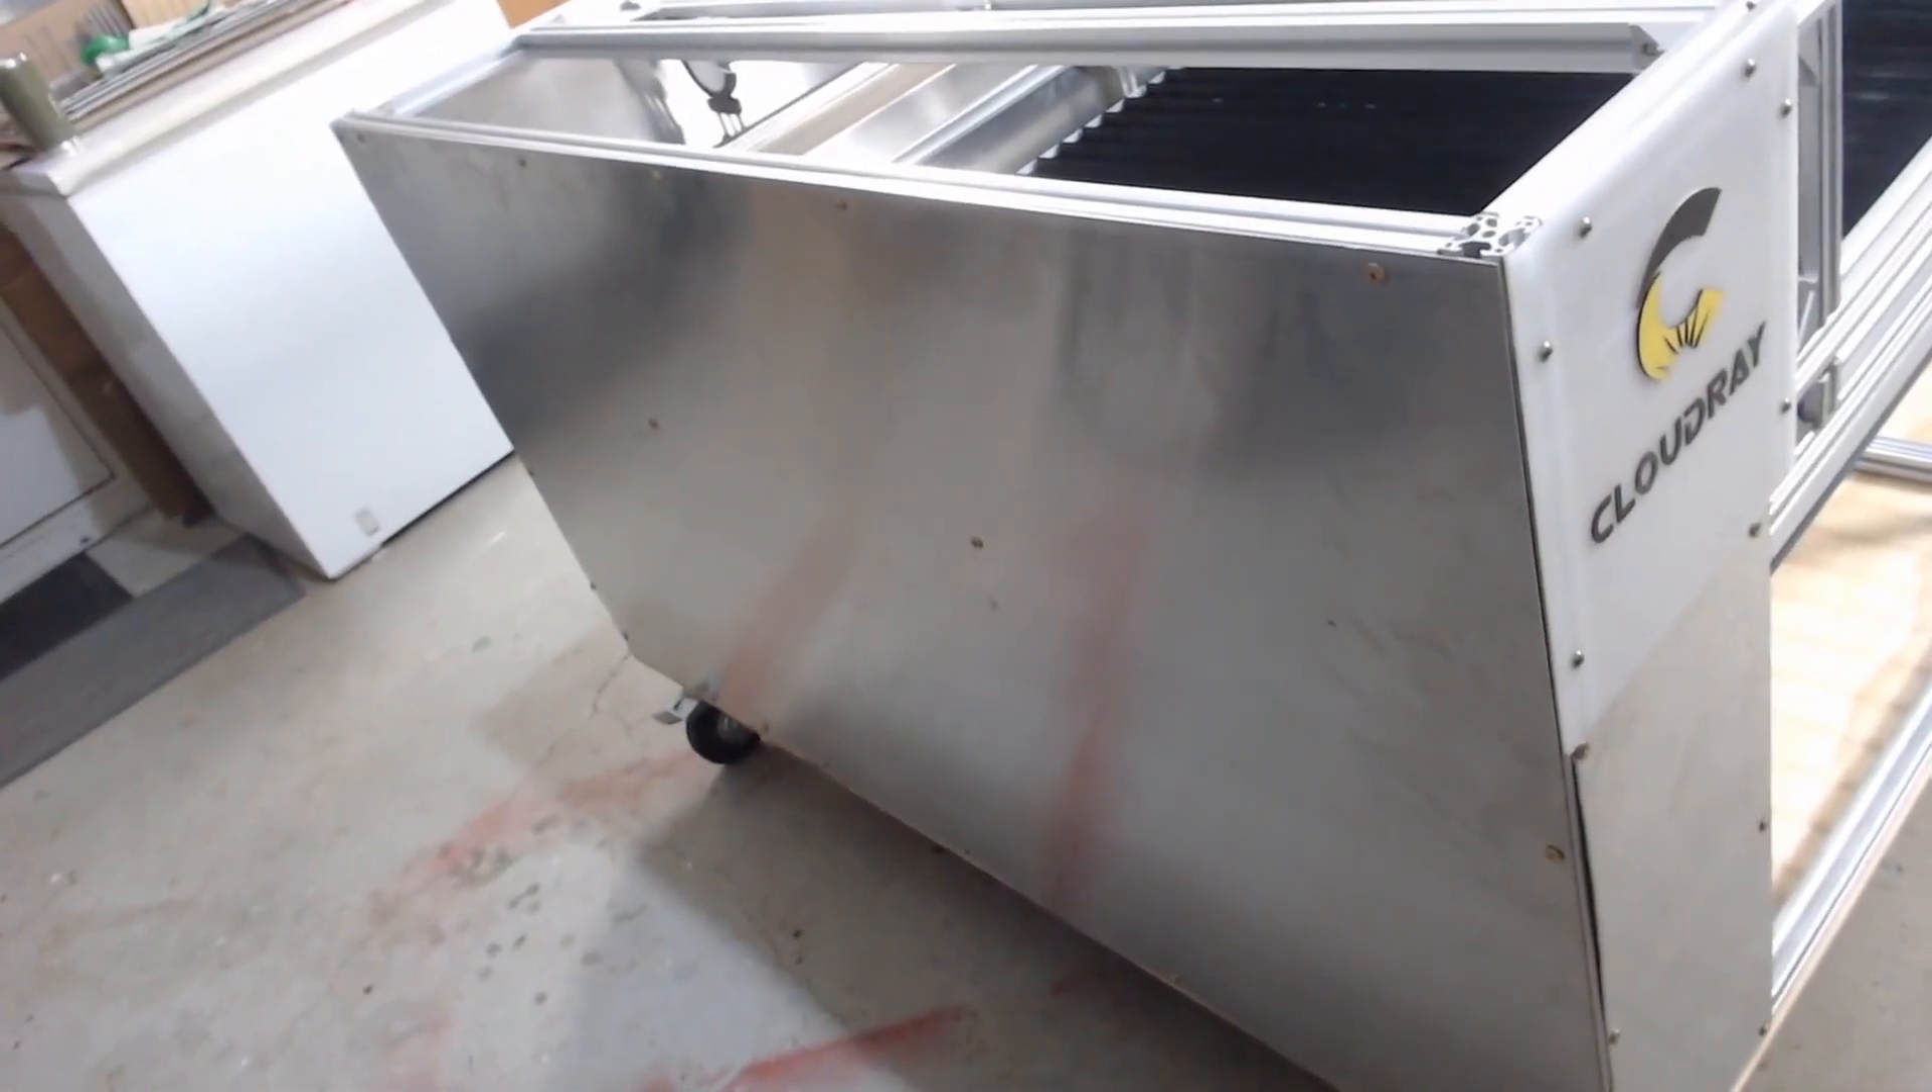I've also started to enclose the machine with the aluminium sheeting on this side of the machine I've just enclosed it with the aluminium sheeting because there's nothing in there that I need to access.